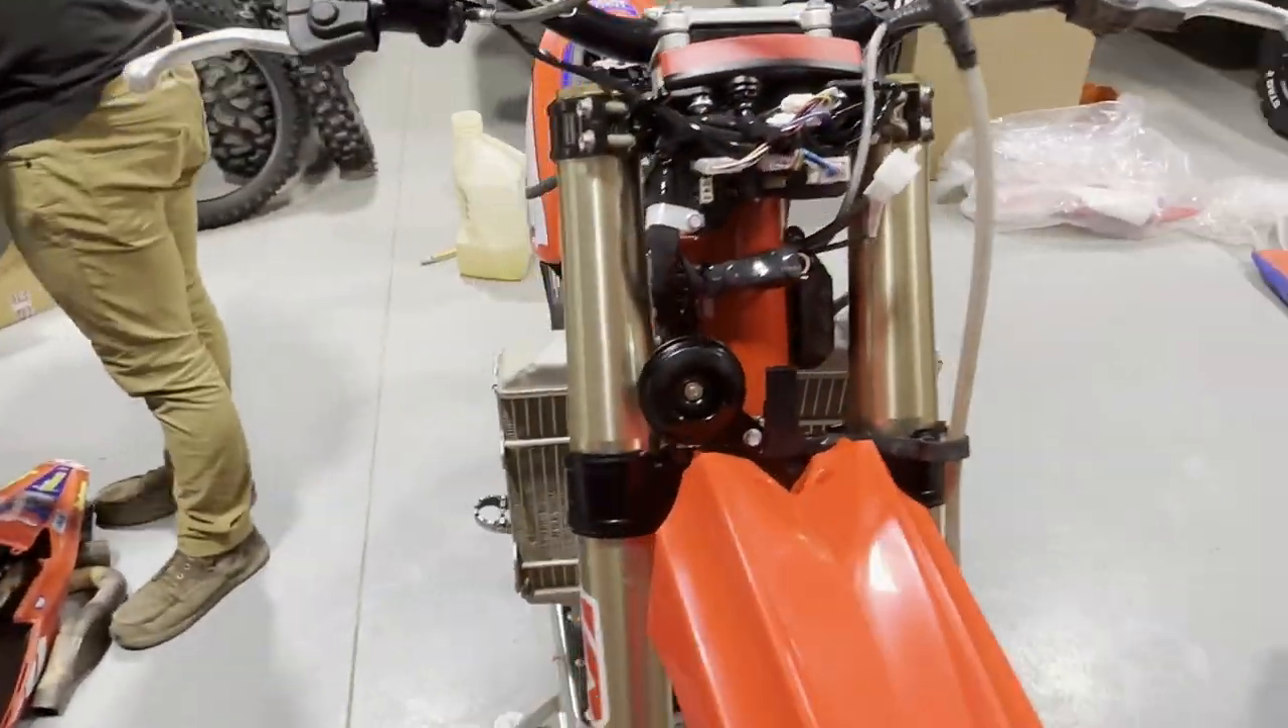I've got all the wiring pretty much wrapped up in the front got to put the headlight on still.